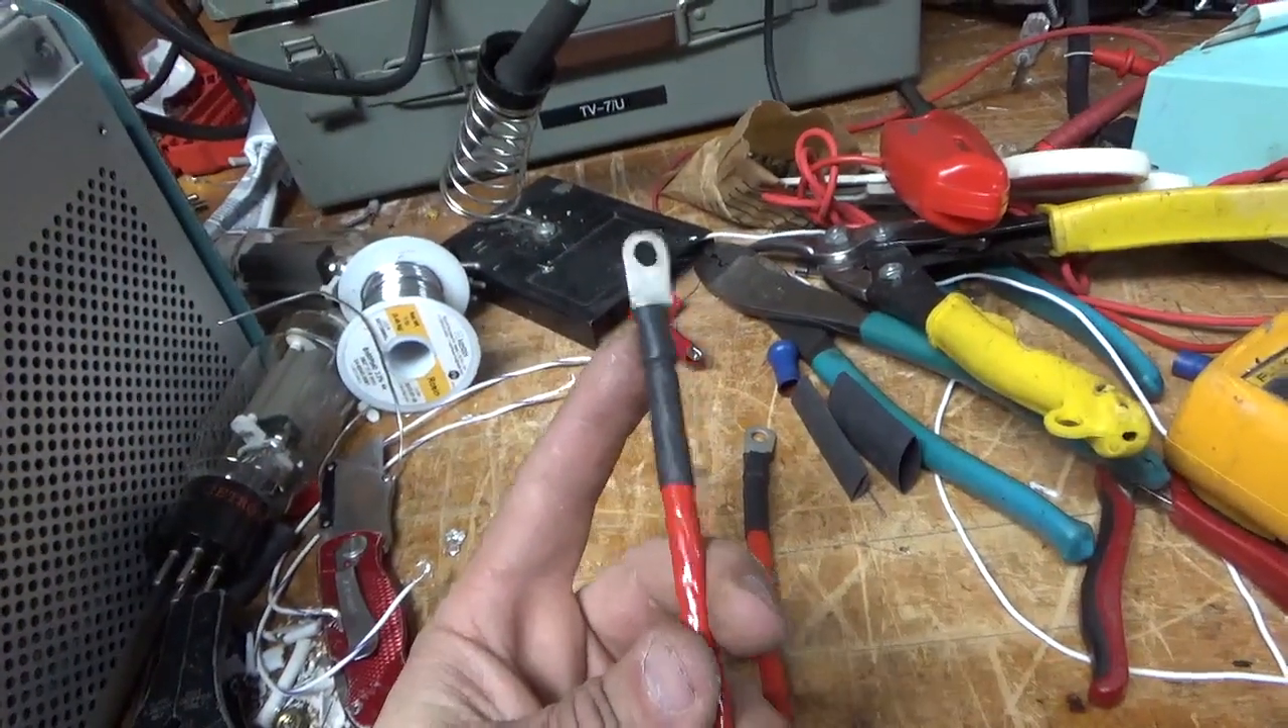Okay, so, the Teflon jumpers are made. Crimped, soldered, heat shrink.